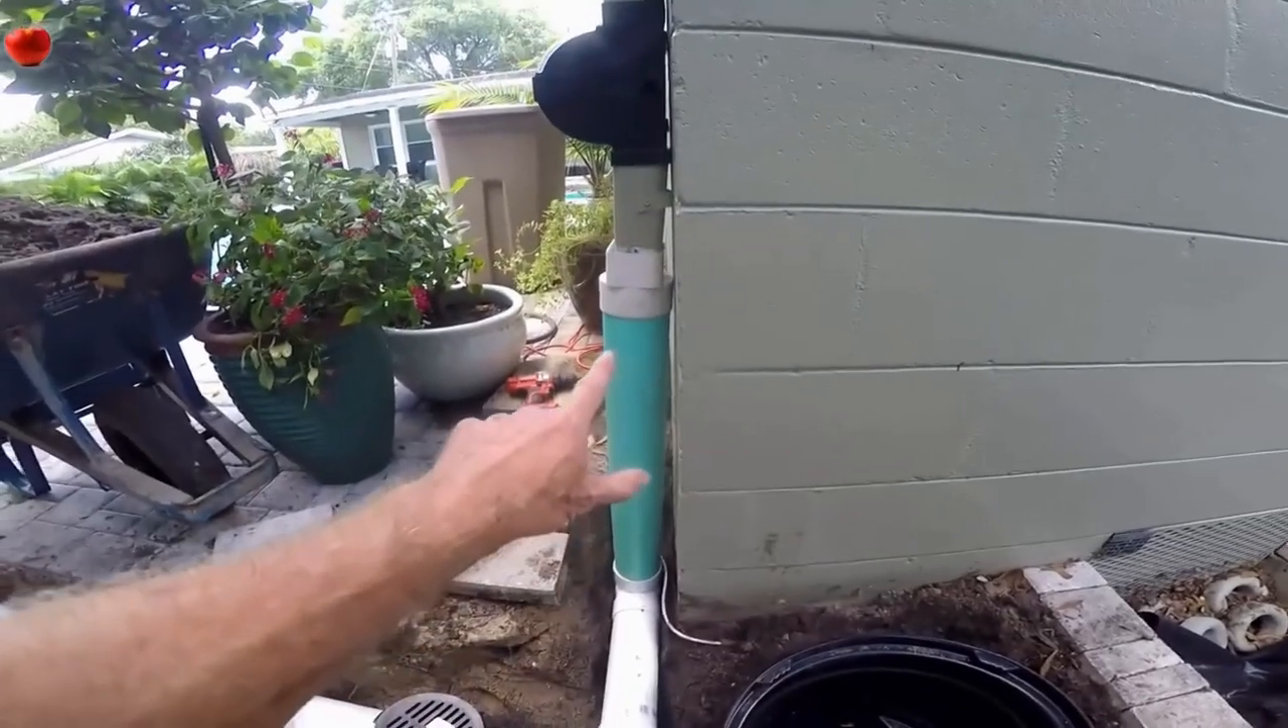Okay, so we've got our plumbing all done. You can see we've got a 4-inch pipe coming up to their downspout.